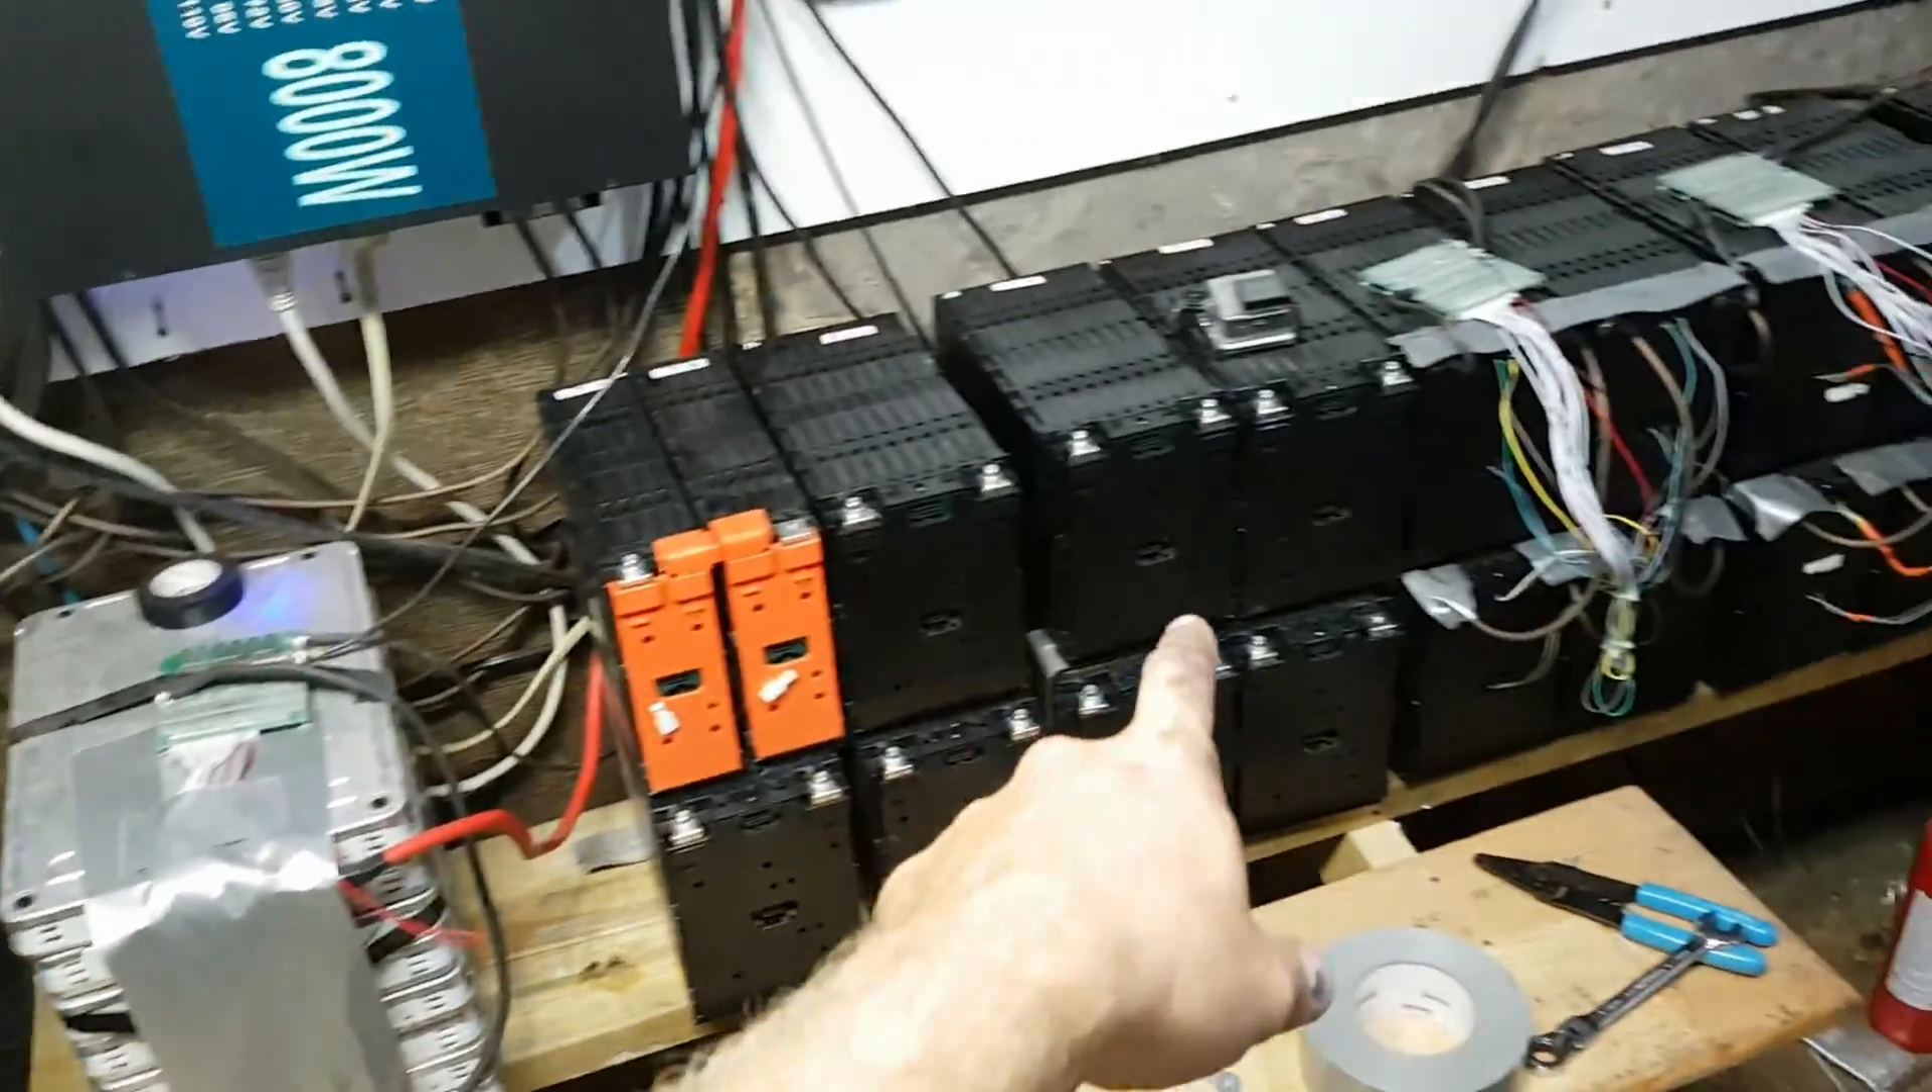Got some more batteries to hook up. Still have these to hook up.